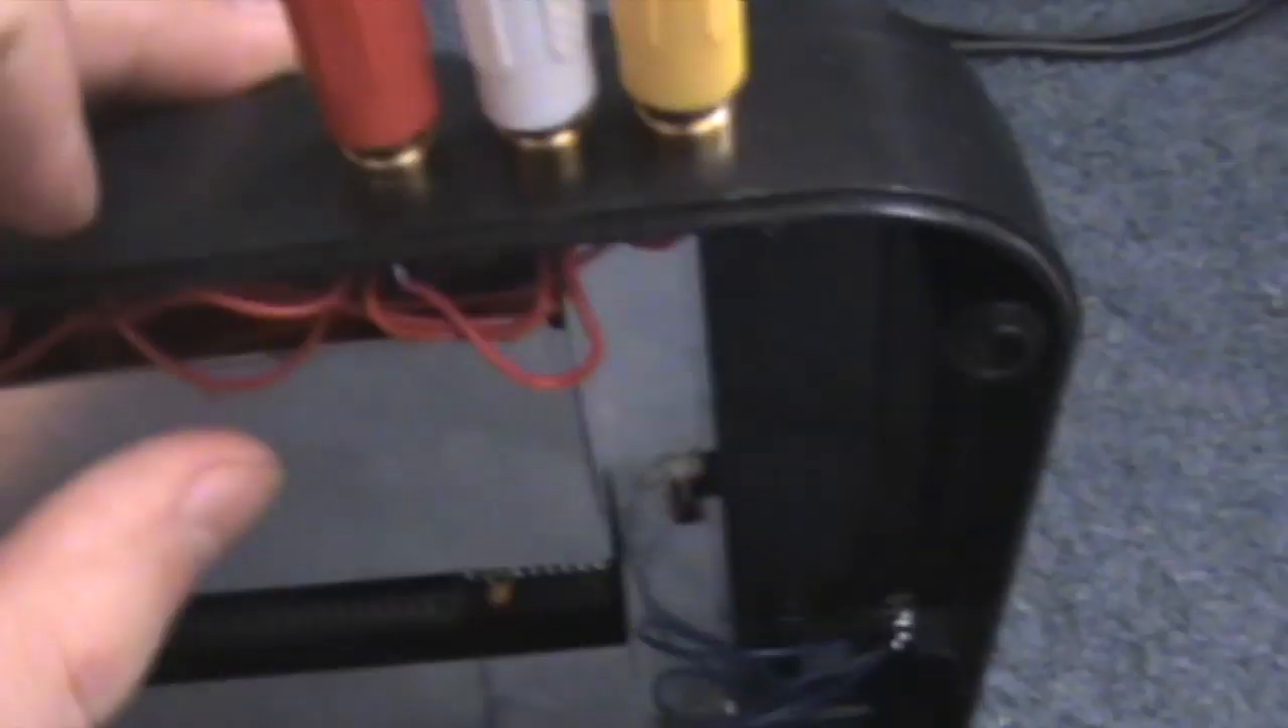We now have the phono jacks installed inside the case.